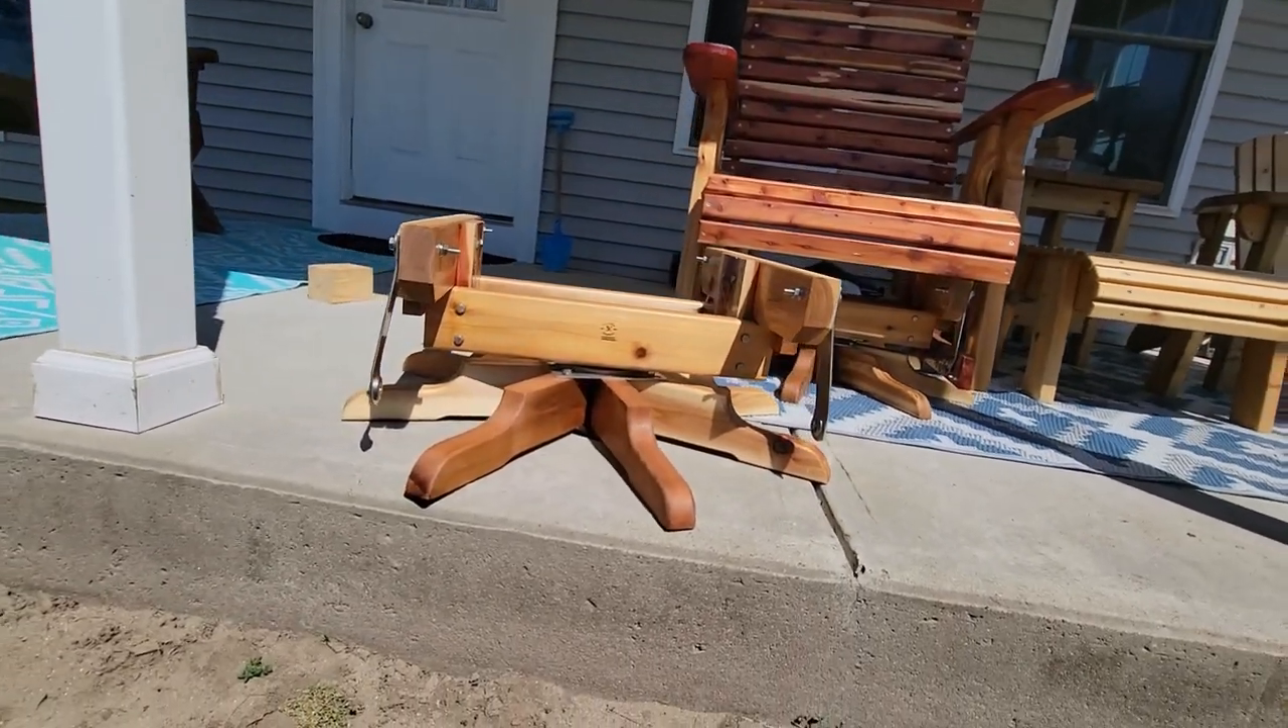I have the glider hardware on, and I'm getting ready to mount the second chair to this base.